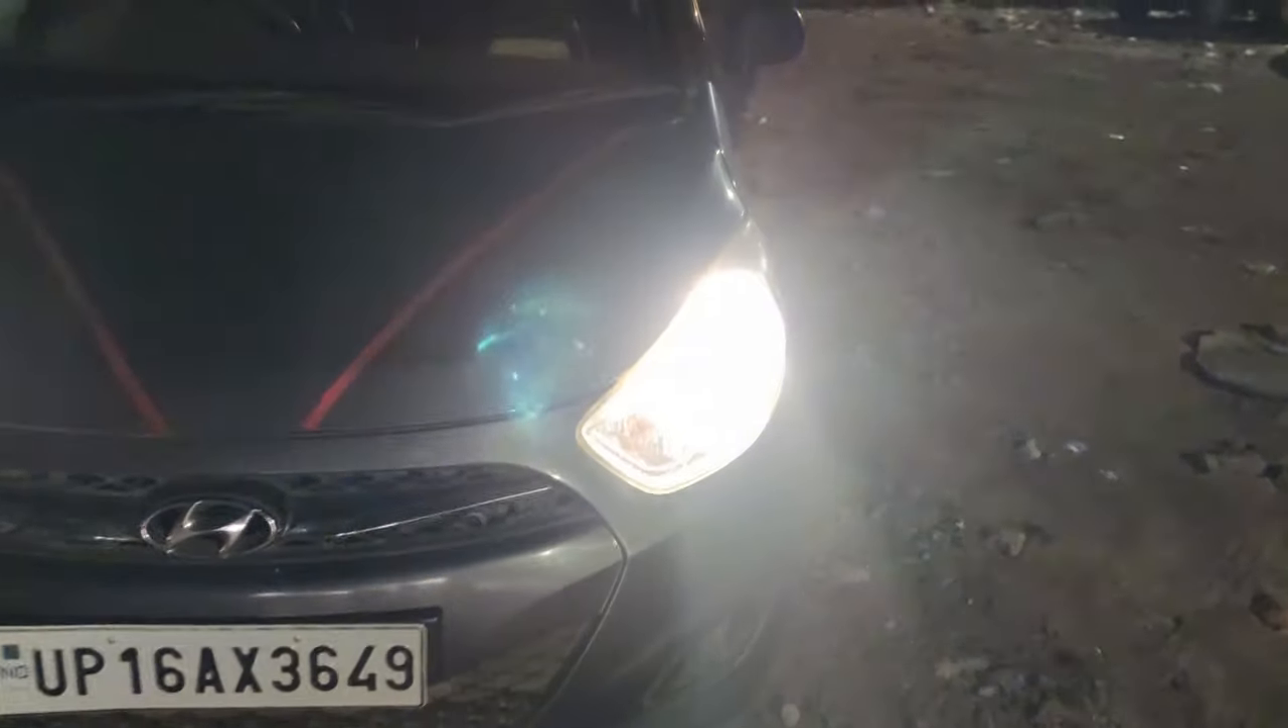तो ये हमारी गाड़ी में लाइट लग चुकी है आप देख सकते हैं।